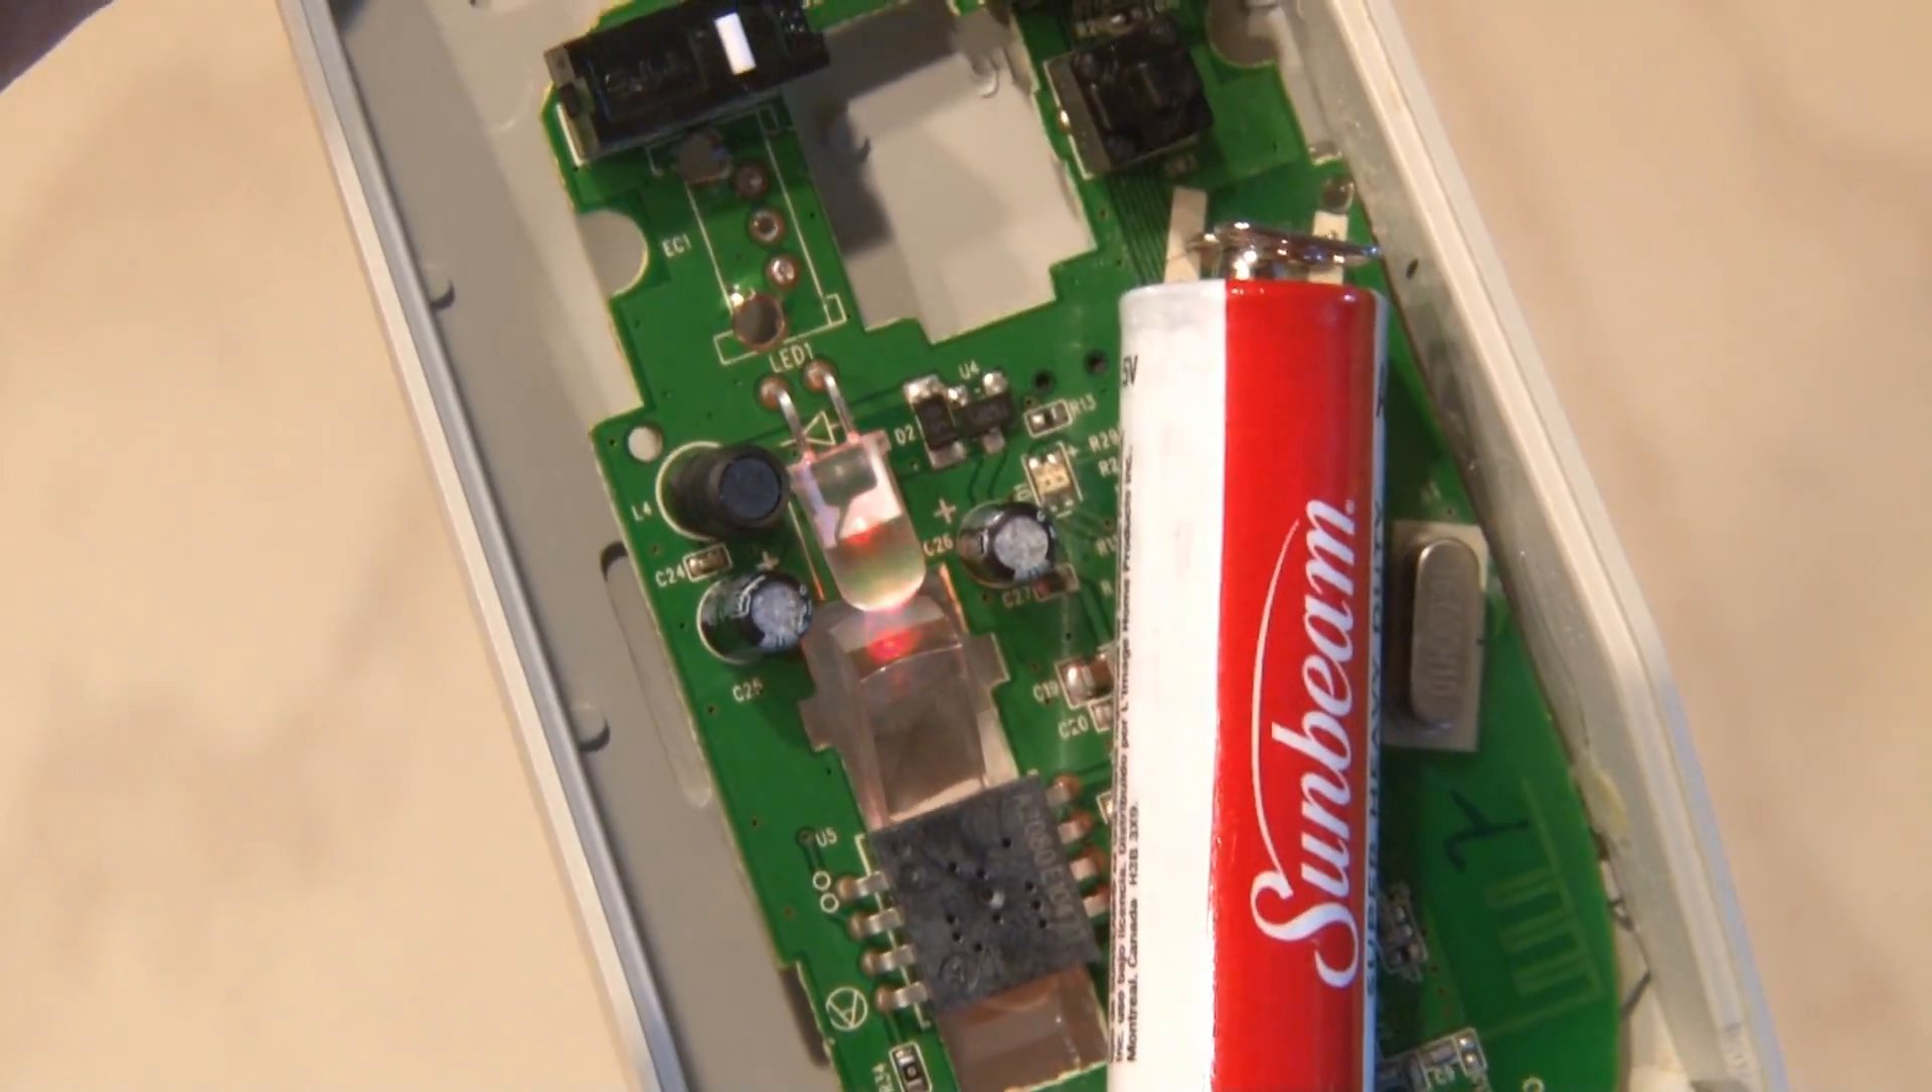Our AA battery is in place and our mouse is fired up.